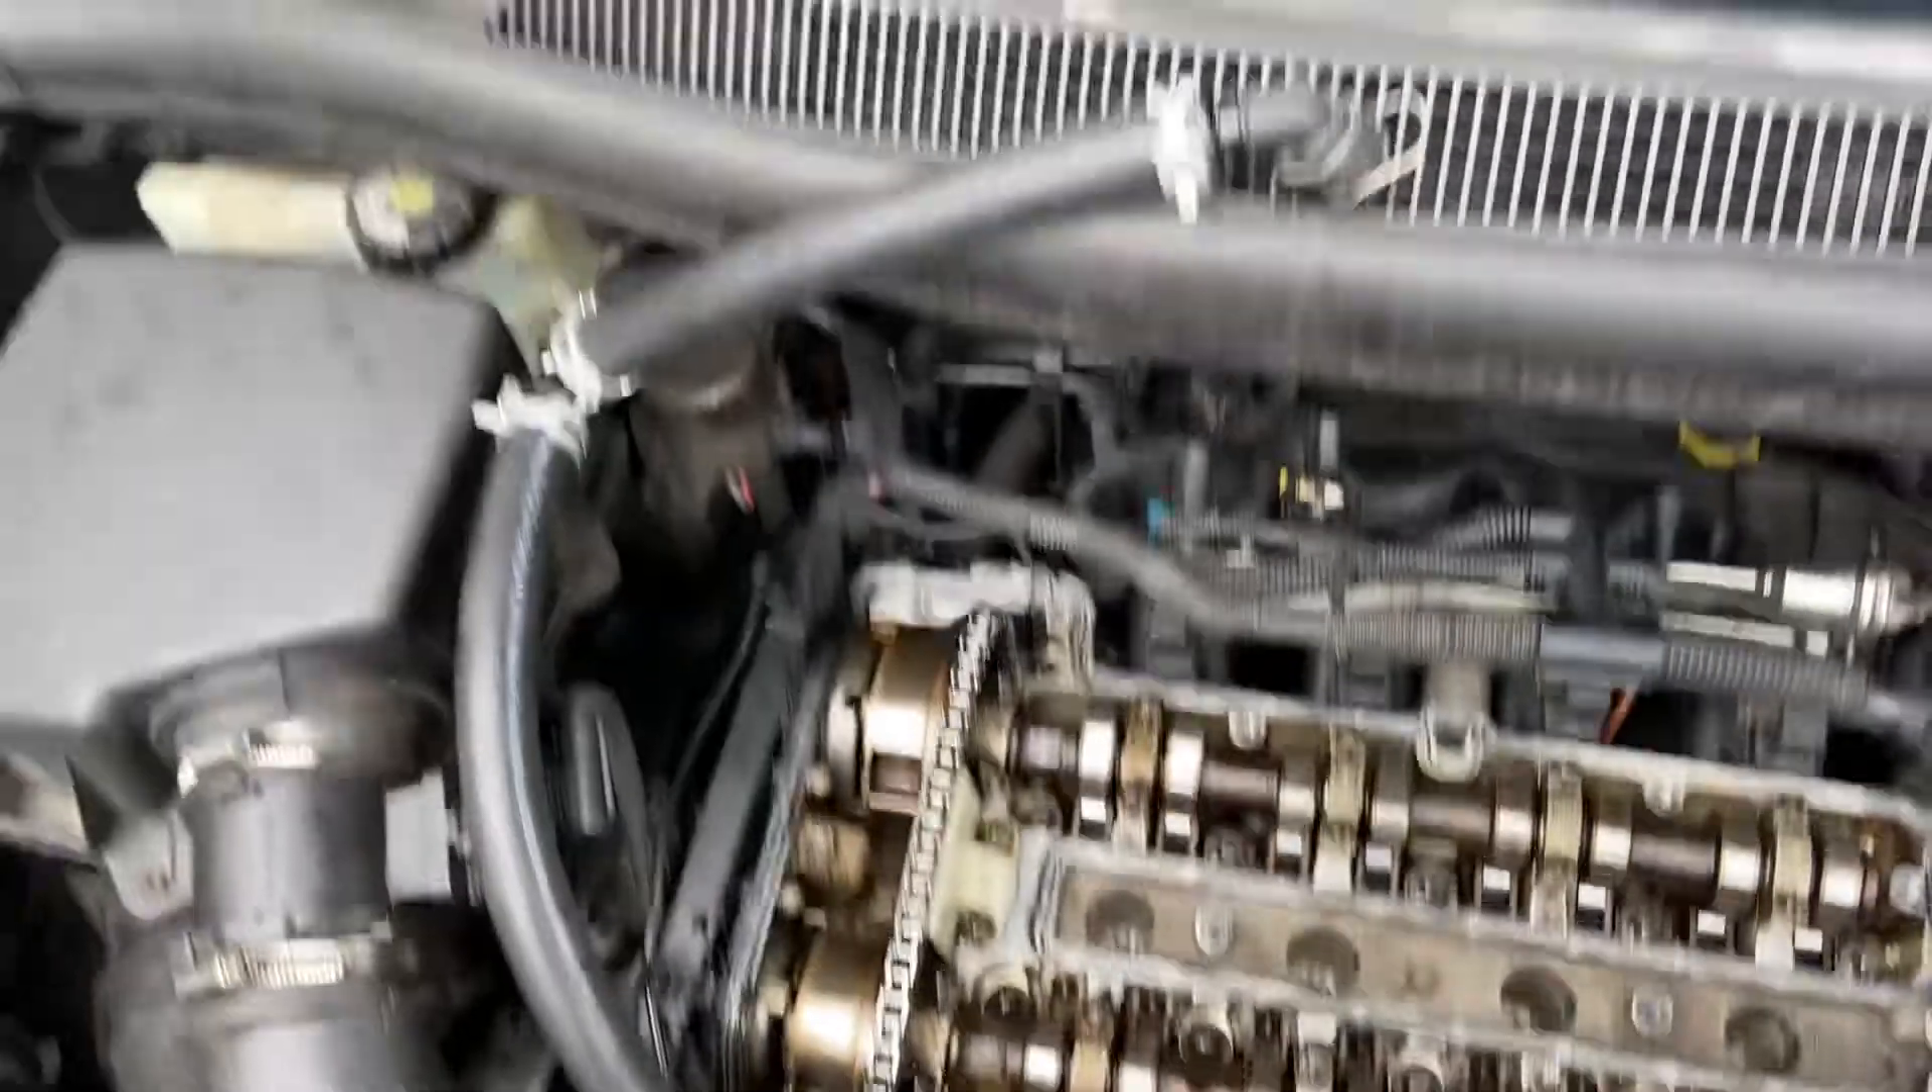Okay, so I've removed the valve cover and that was actually pretty easy.